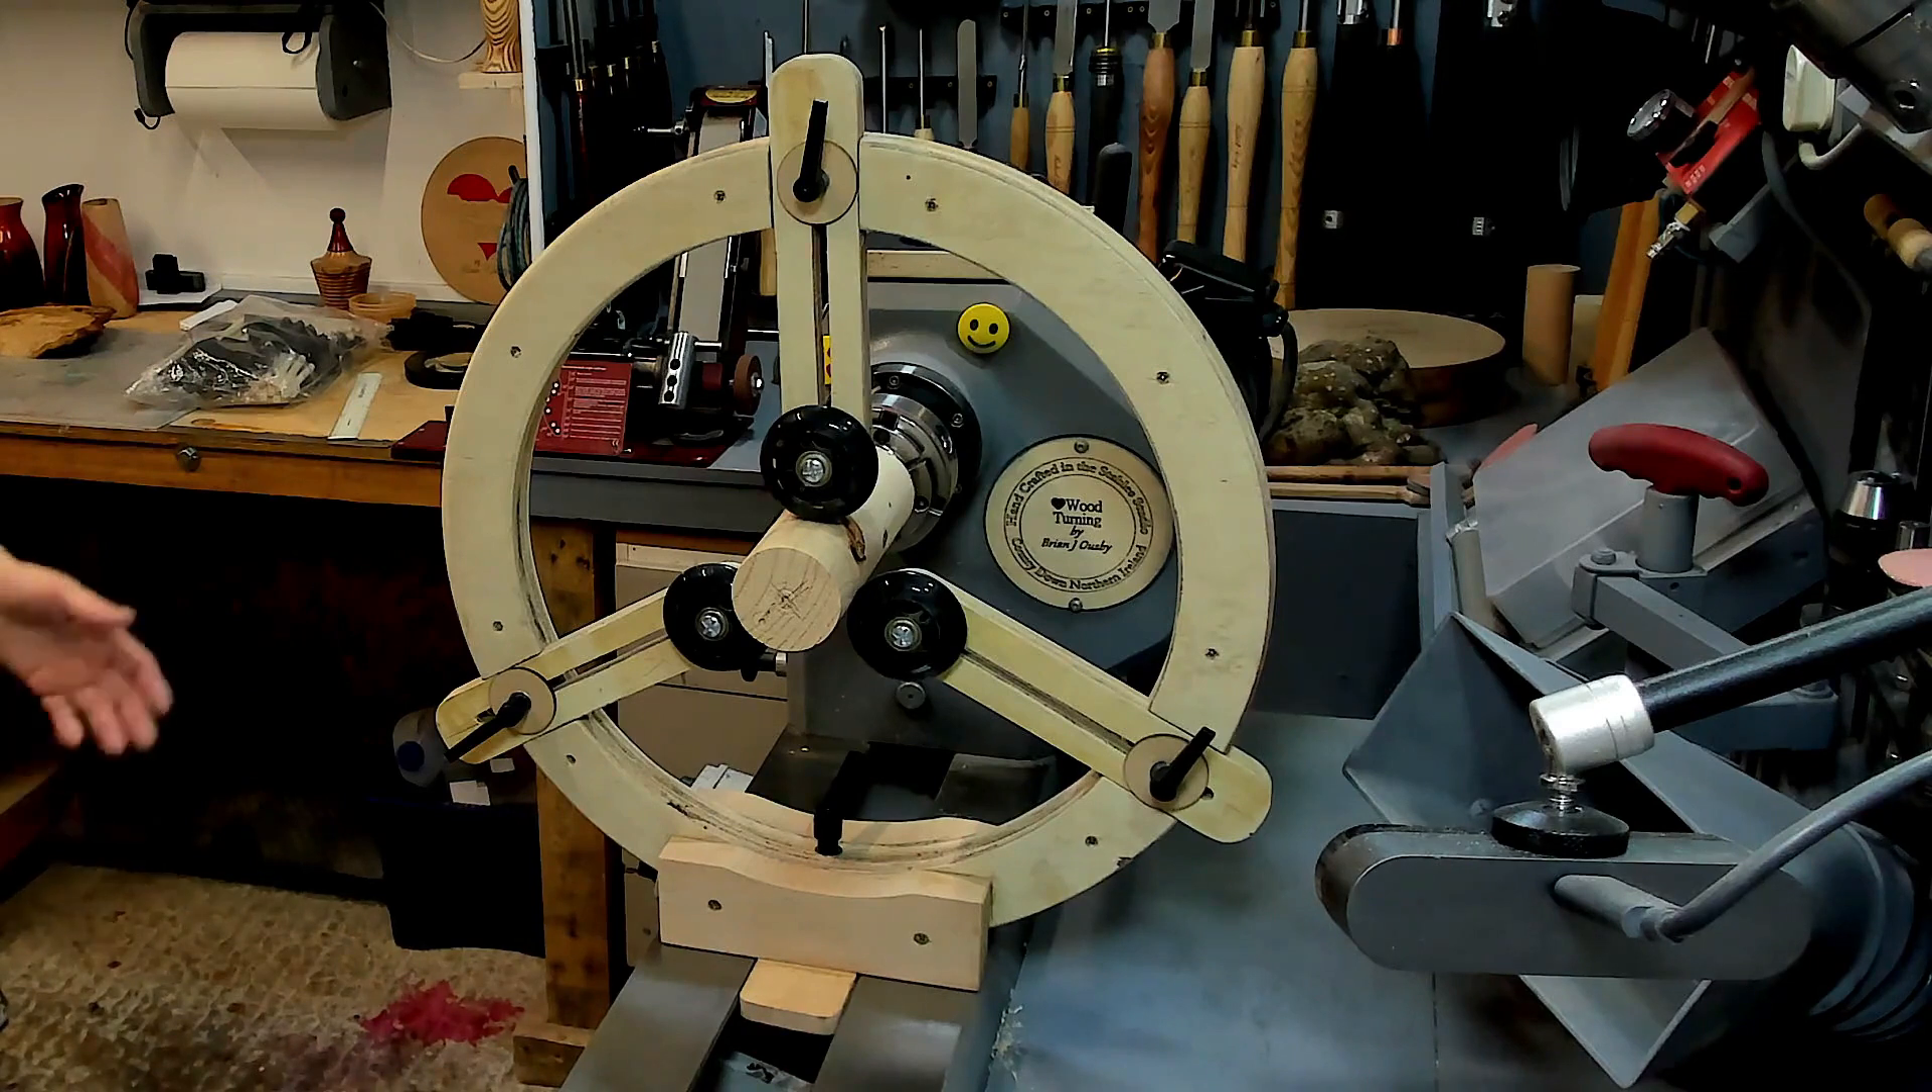That's the steady rest build complete.